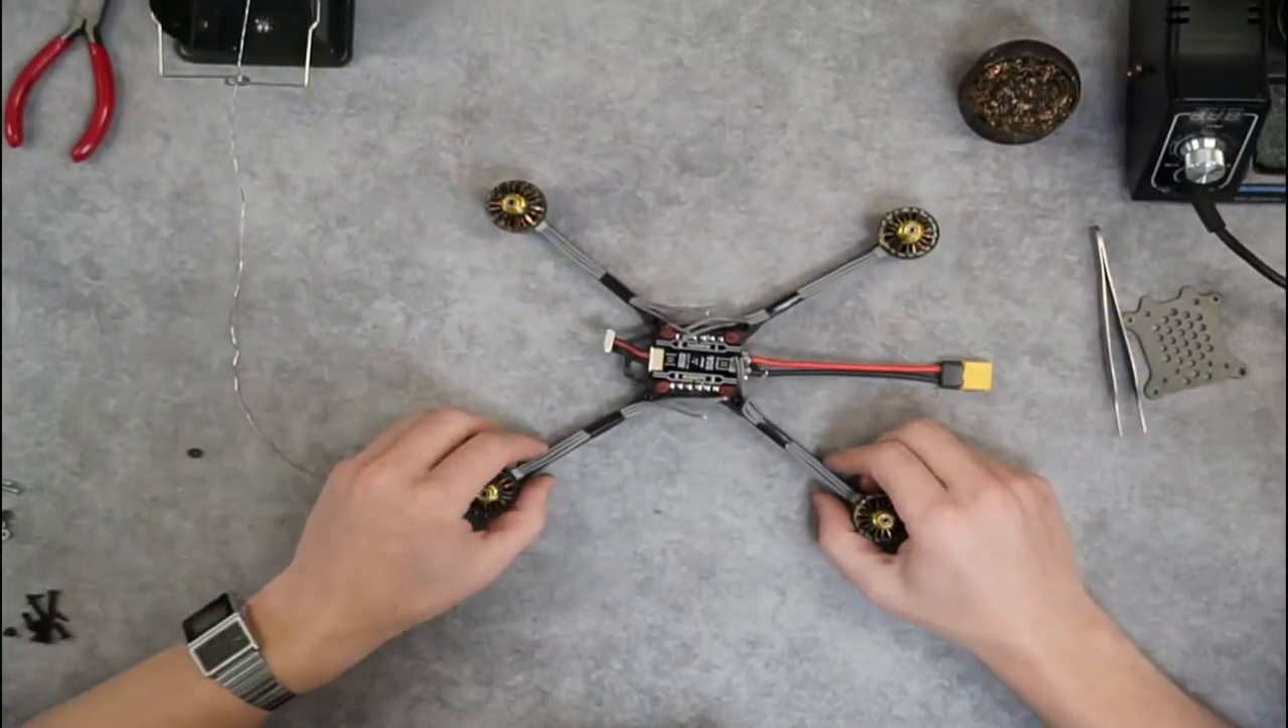Right now that we've got a wrap on all those motor wires it's starting to look clean.